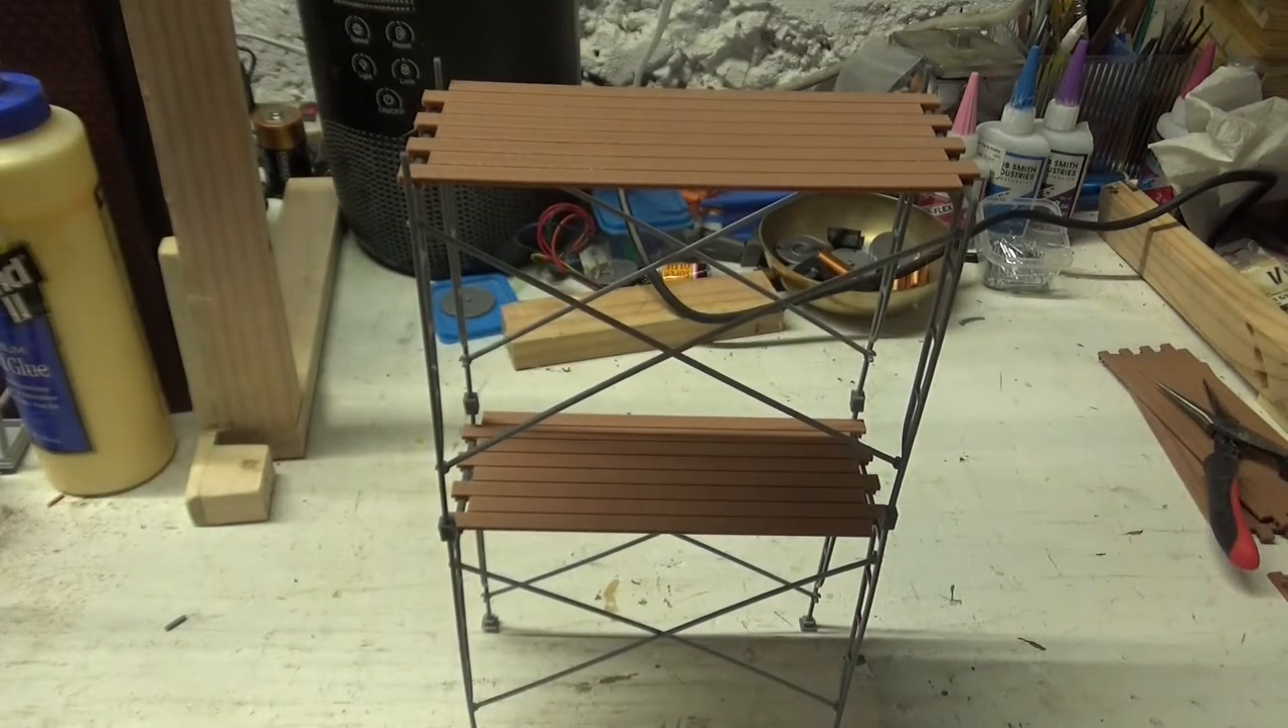So now we've got a second, a two -story, two -level piece of scaffolding.